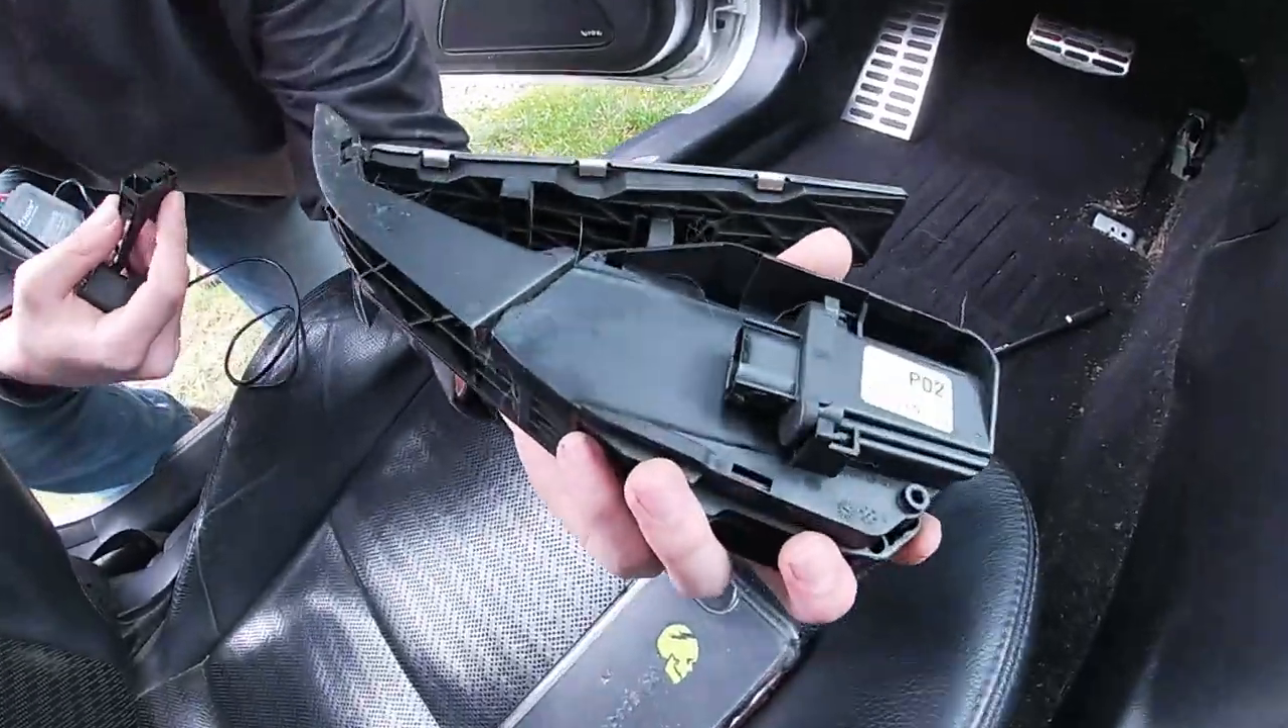All right all right so we've got the pedal out here and we've got the harness right here.